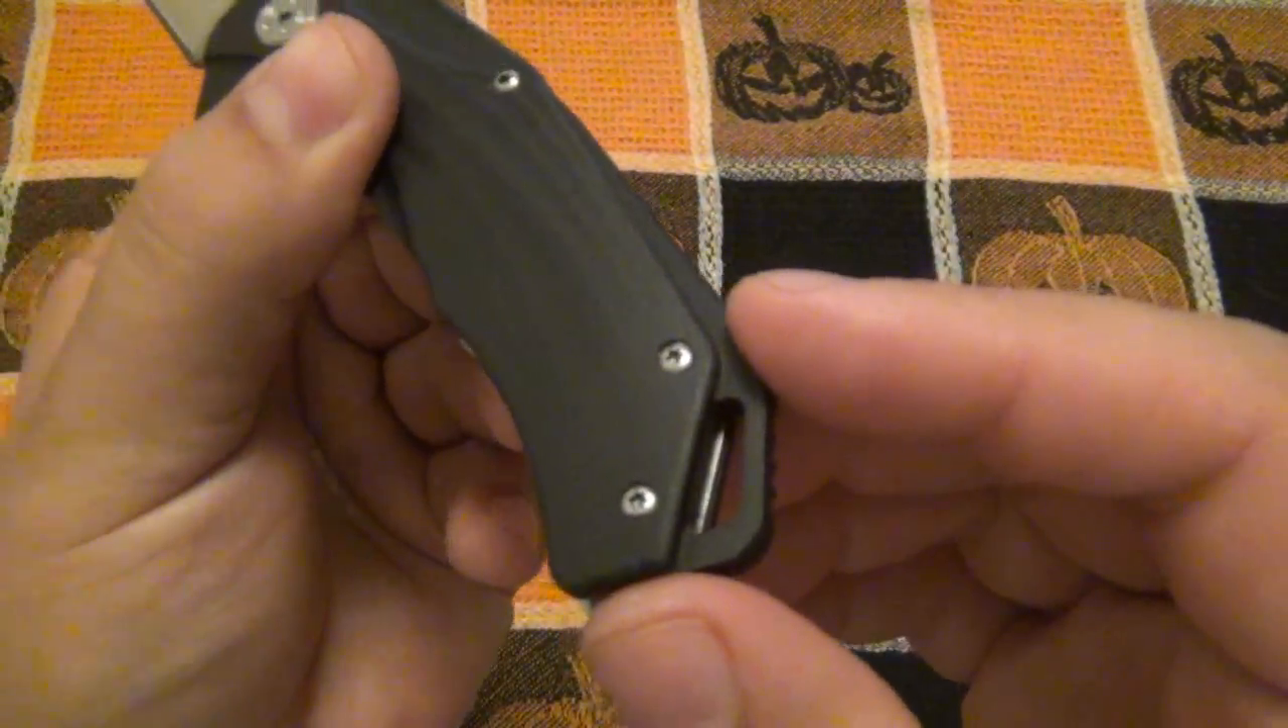You can see a huge lanyard hole here from the spacer sticking out.